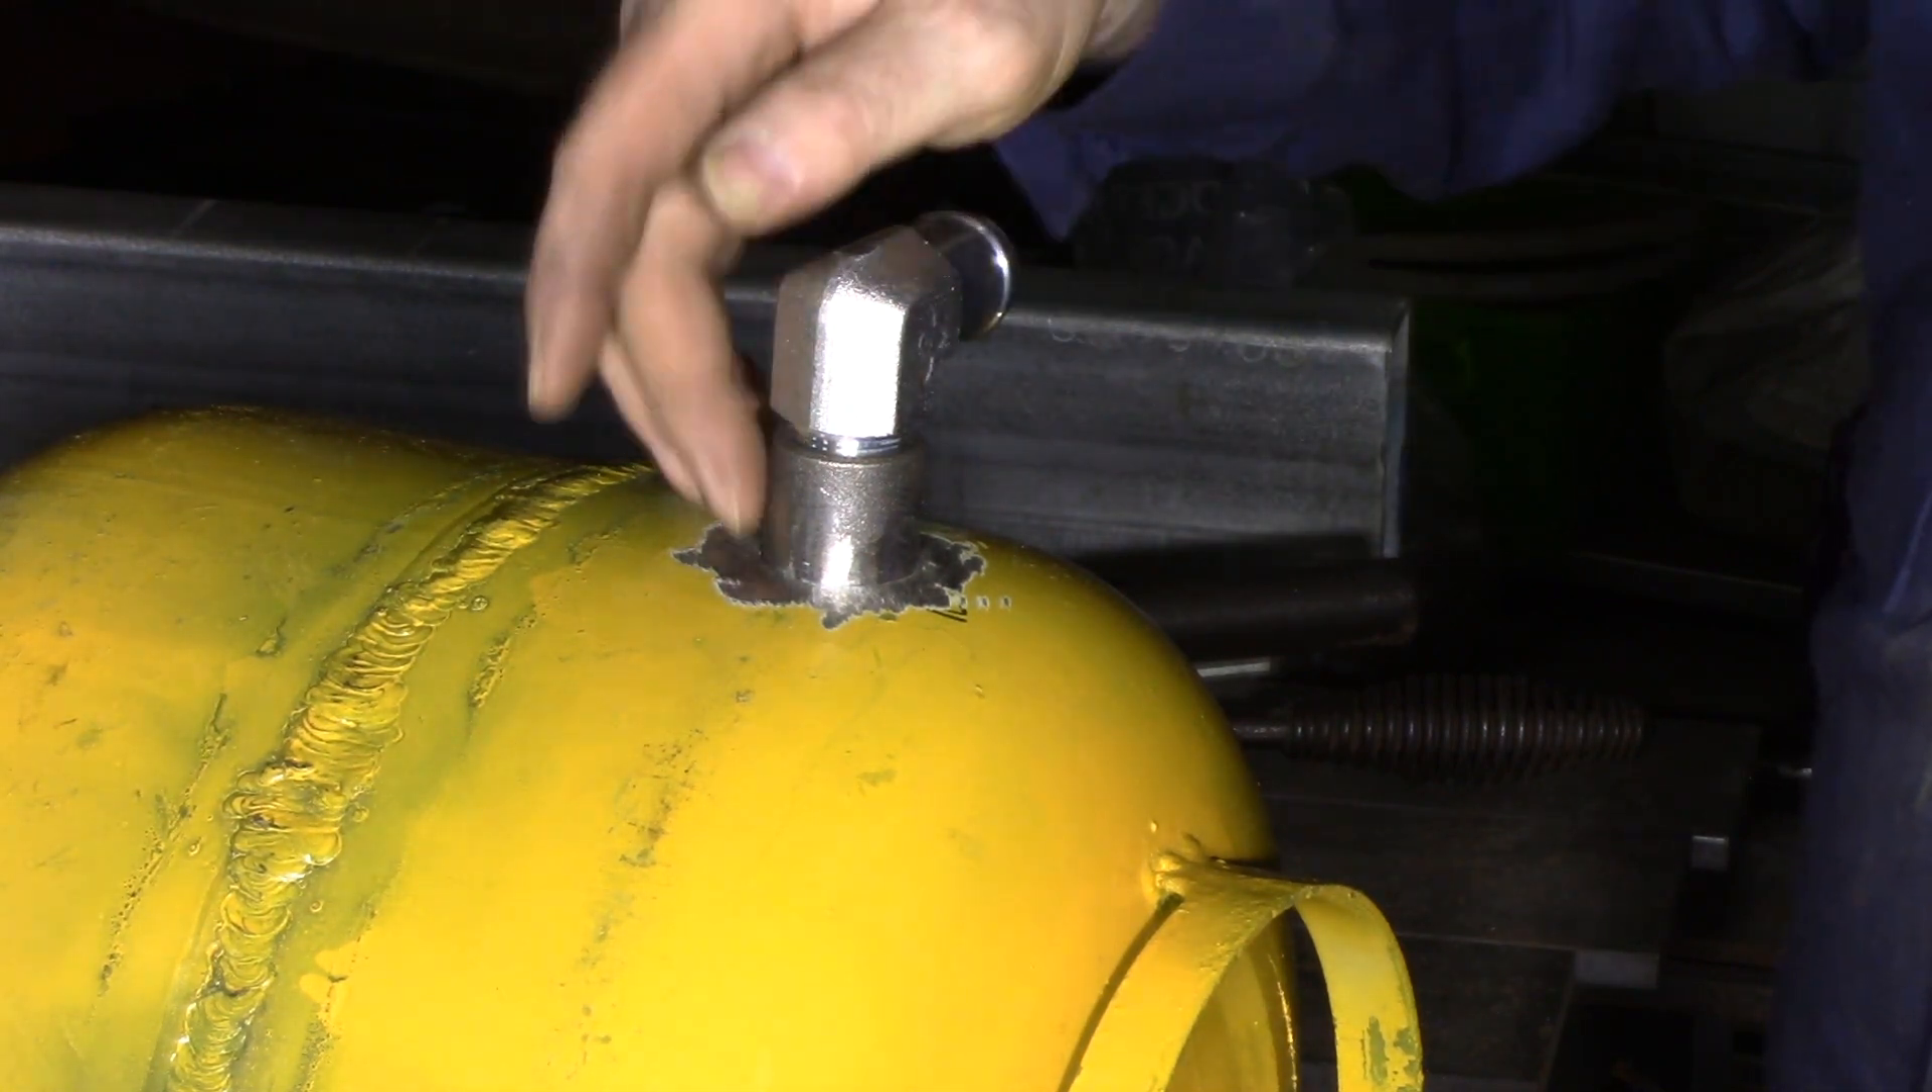I've fastened this elbow into the fitting it's just a little pipe fitting with a female thread through it and i'm going to weld that into the tank.